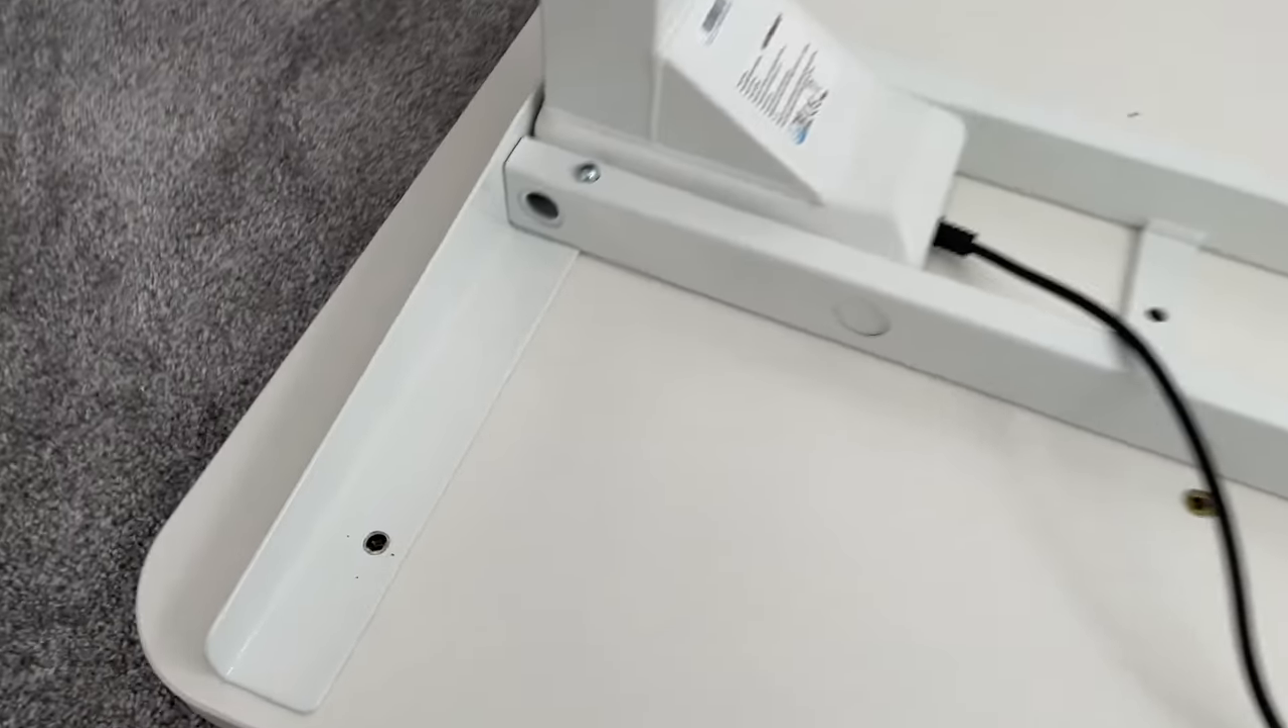Okay, I have placed the legs now onto the desktop.